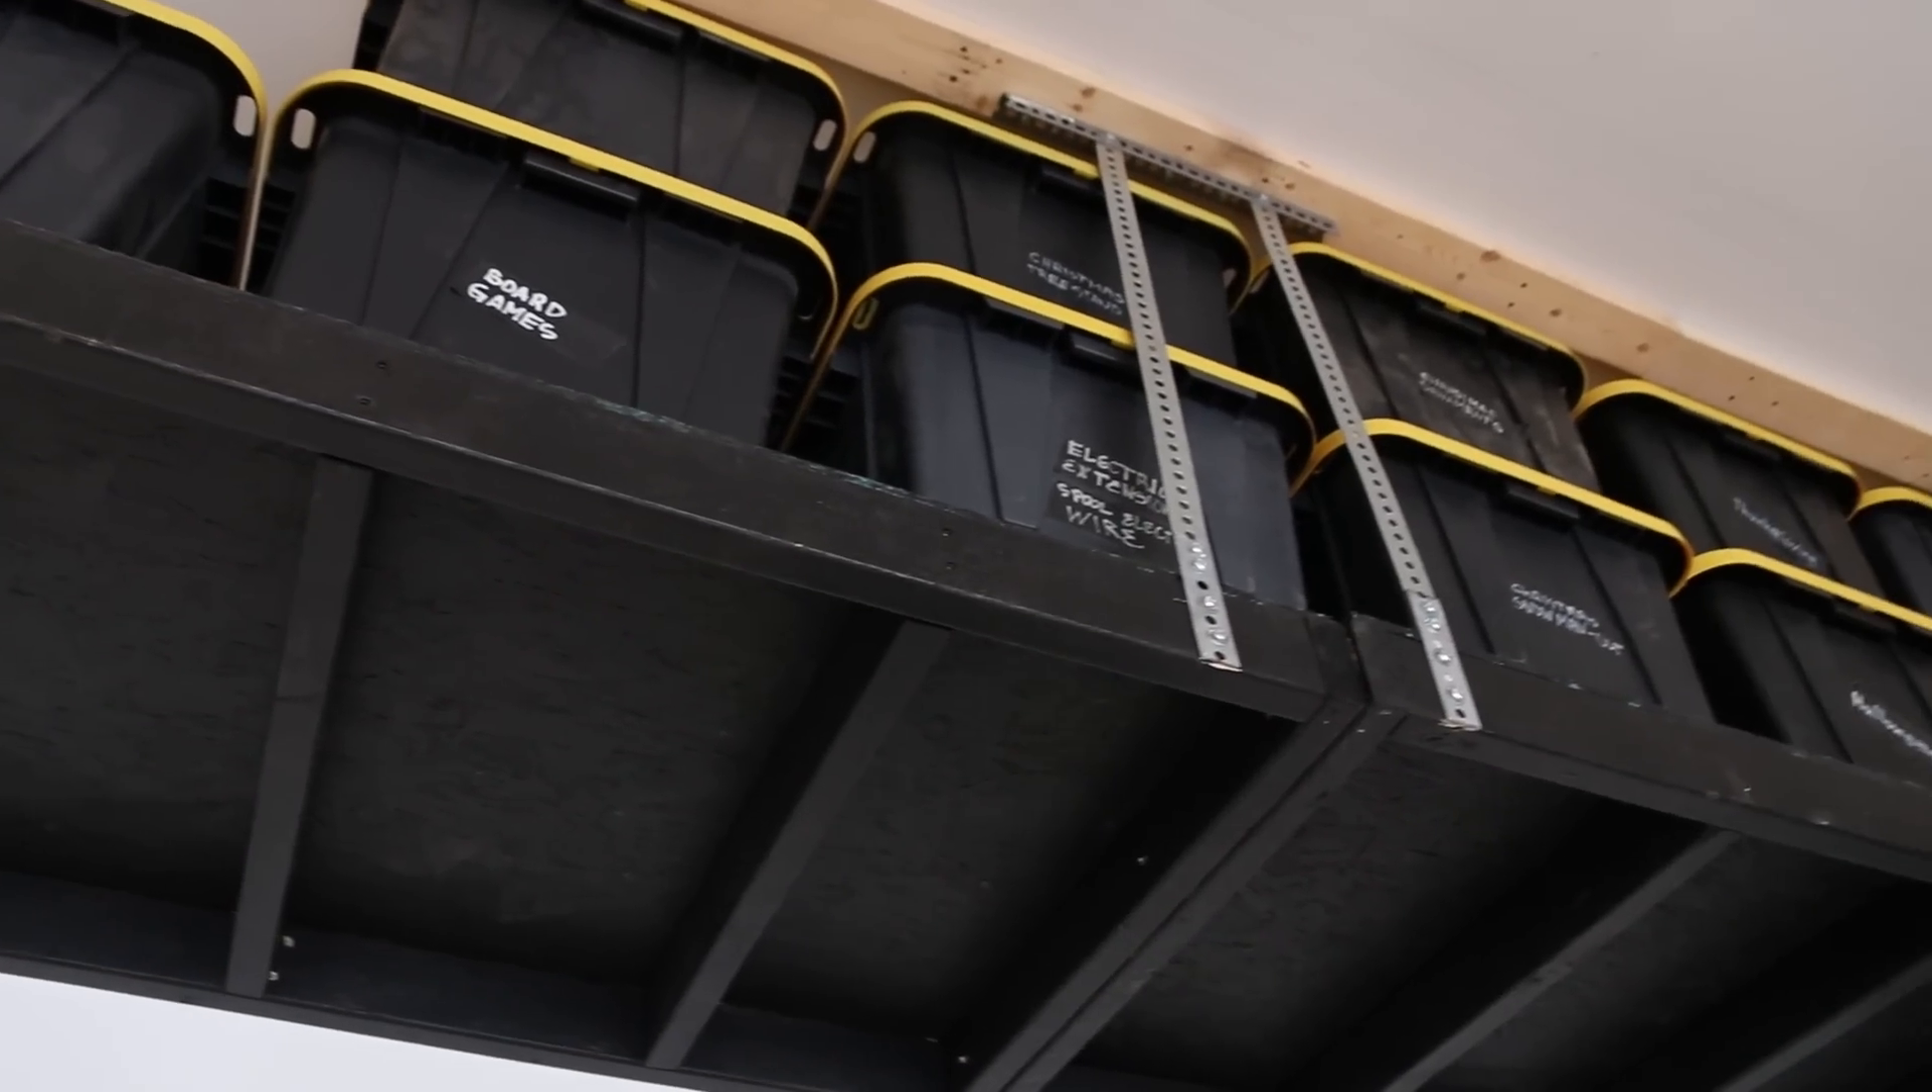The floating garage shelves are finally done, and we can actually park in this garage.